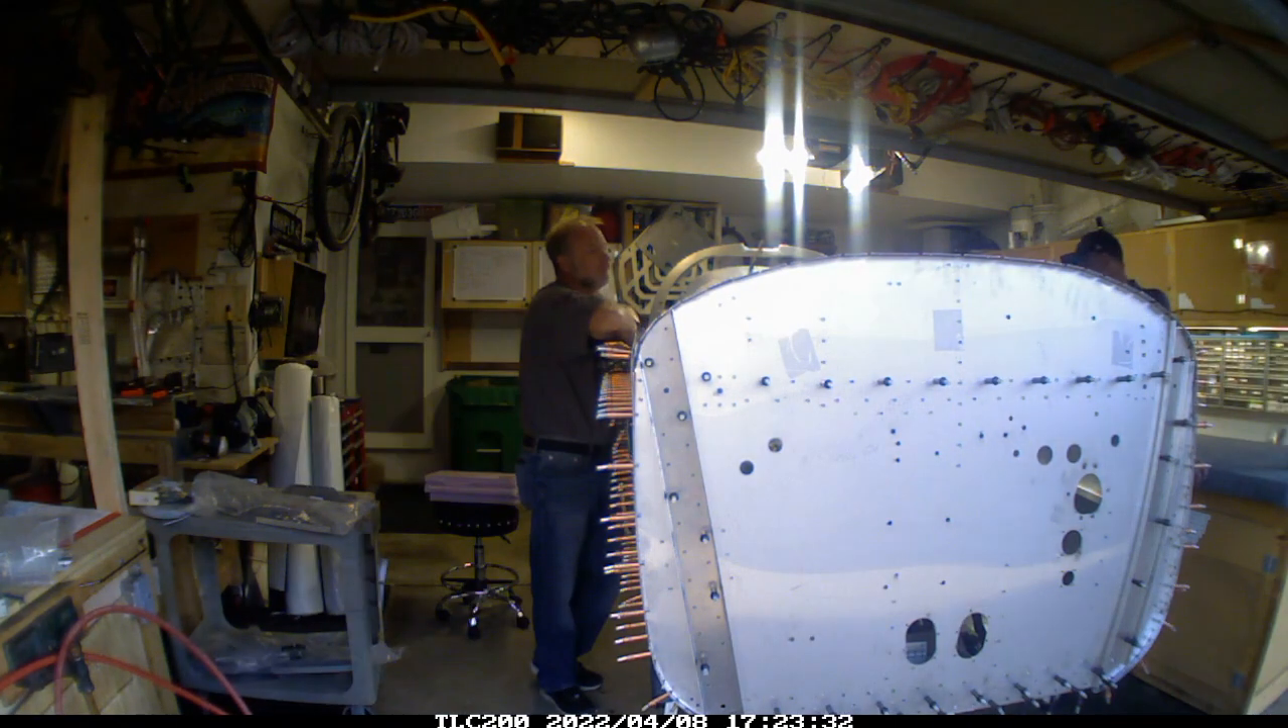And you see the front portion of the firewall is in place there.